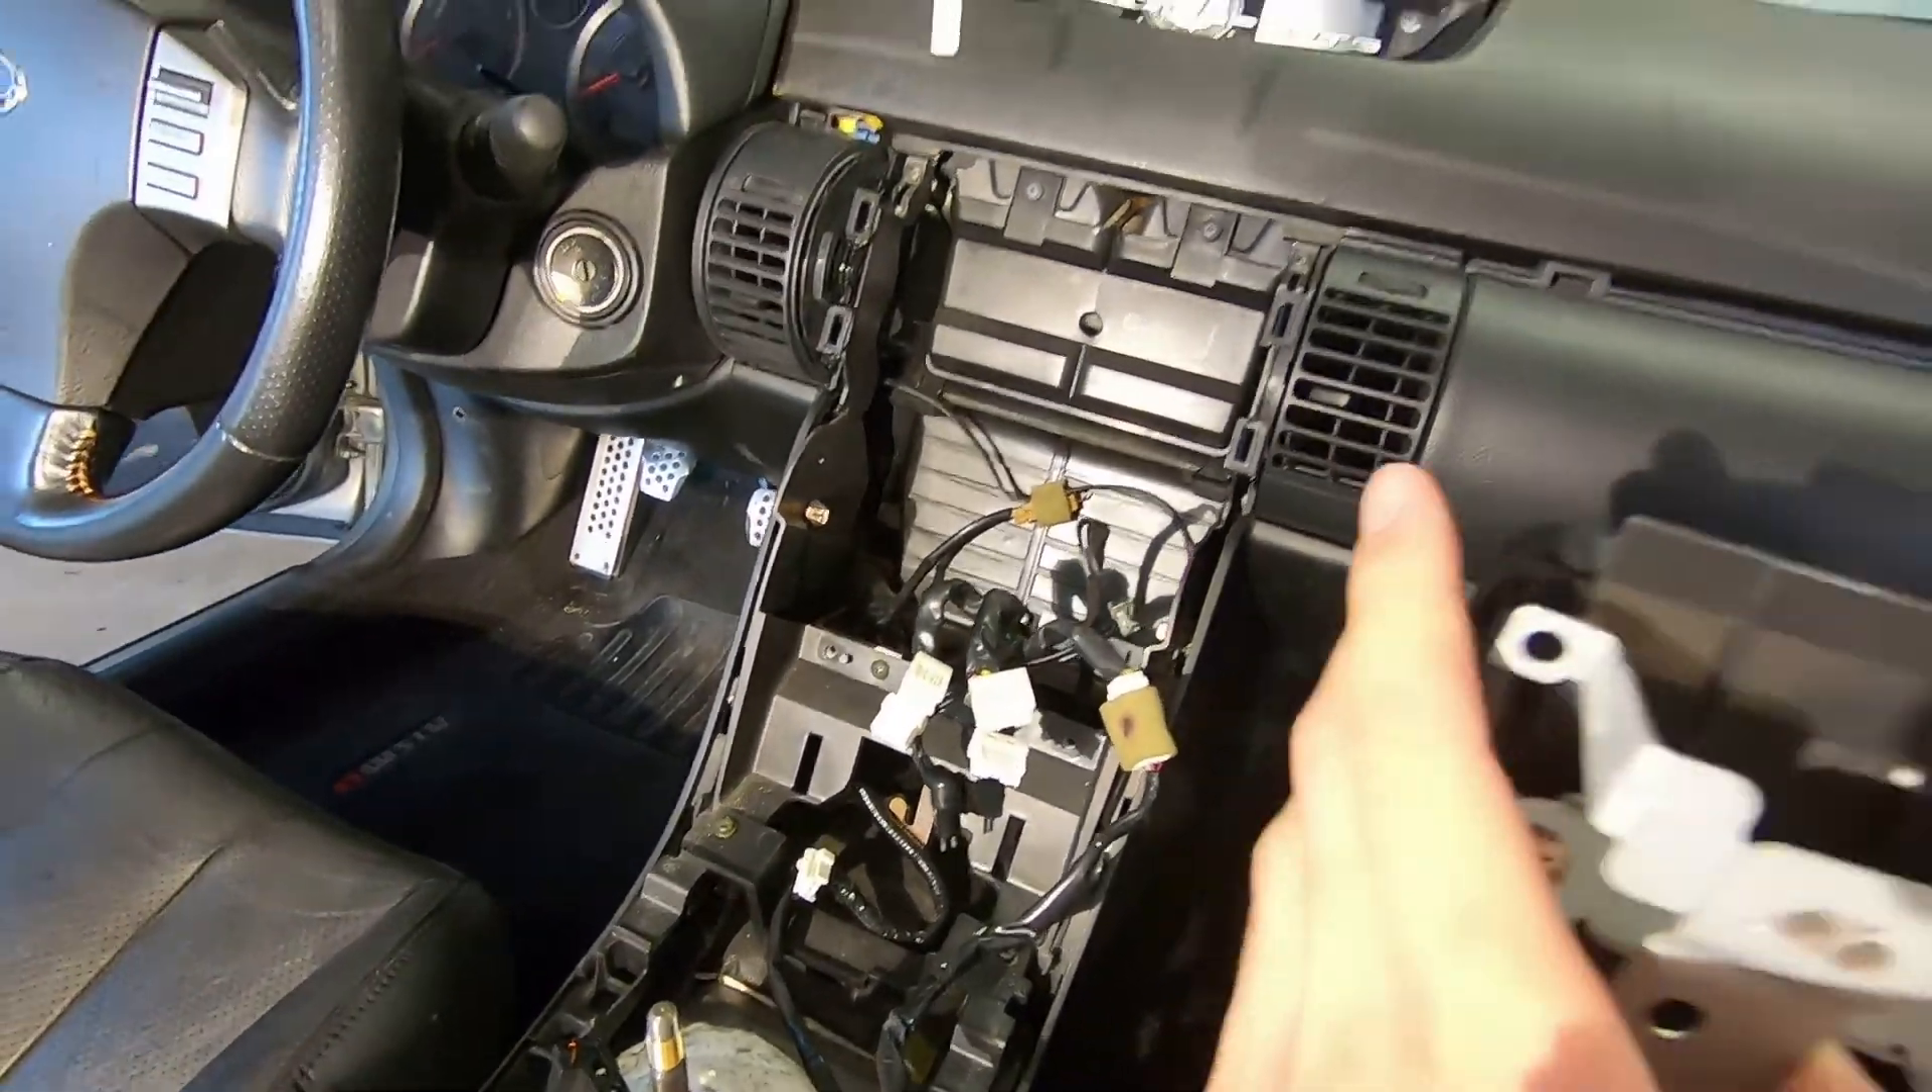So we got the entire center console along with the radio out.